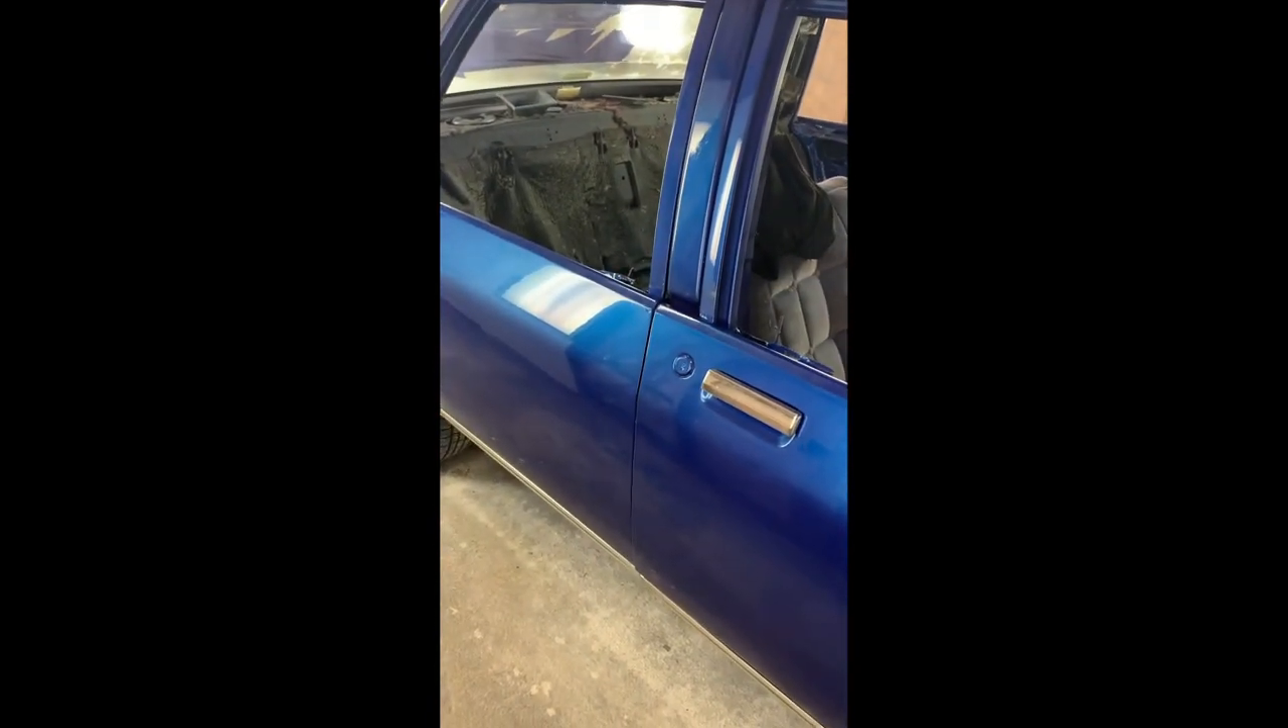I got the chrome door handles on.